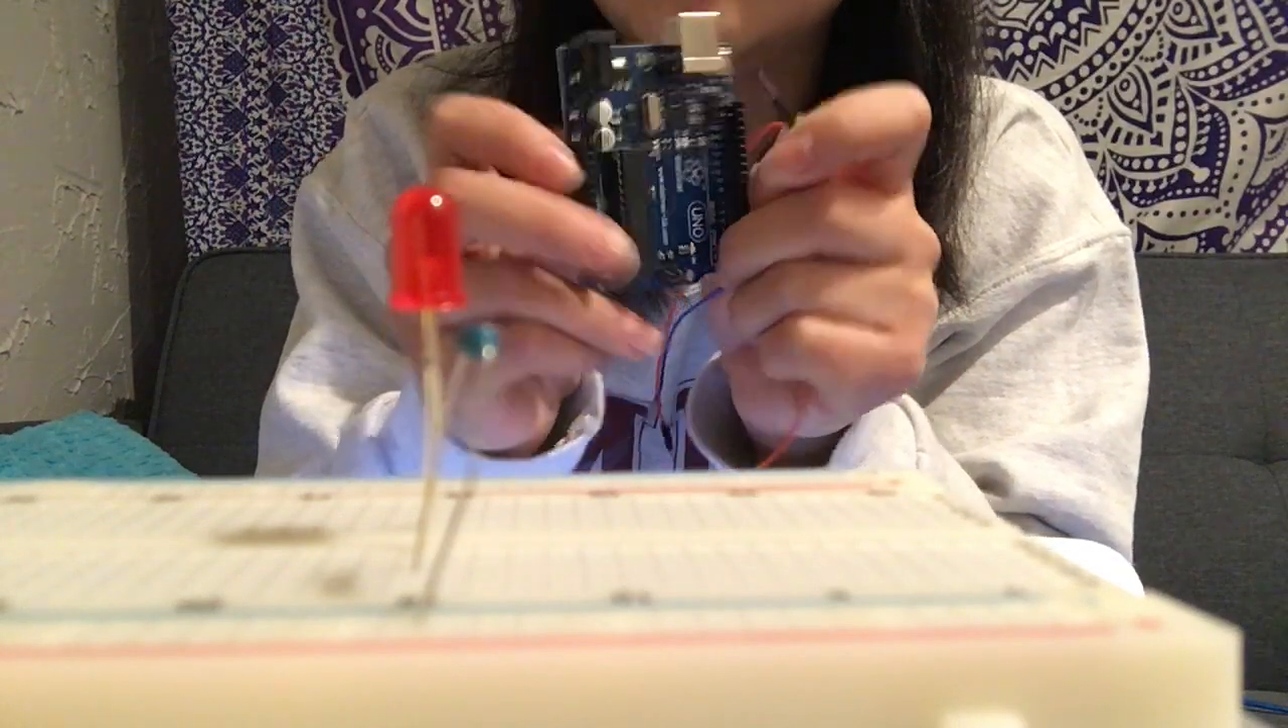Notice how my Arduino is not plugged in right now to the computer or any sort of power source.